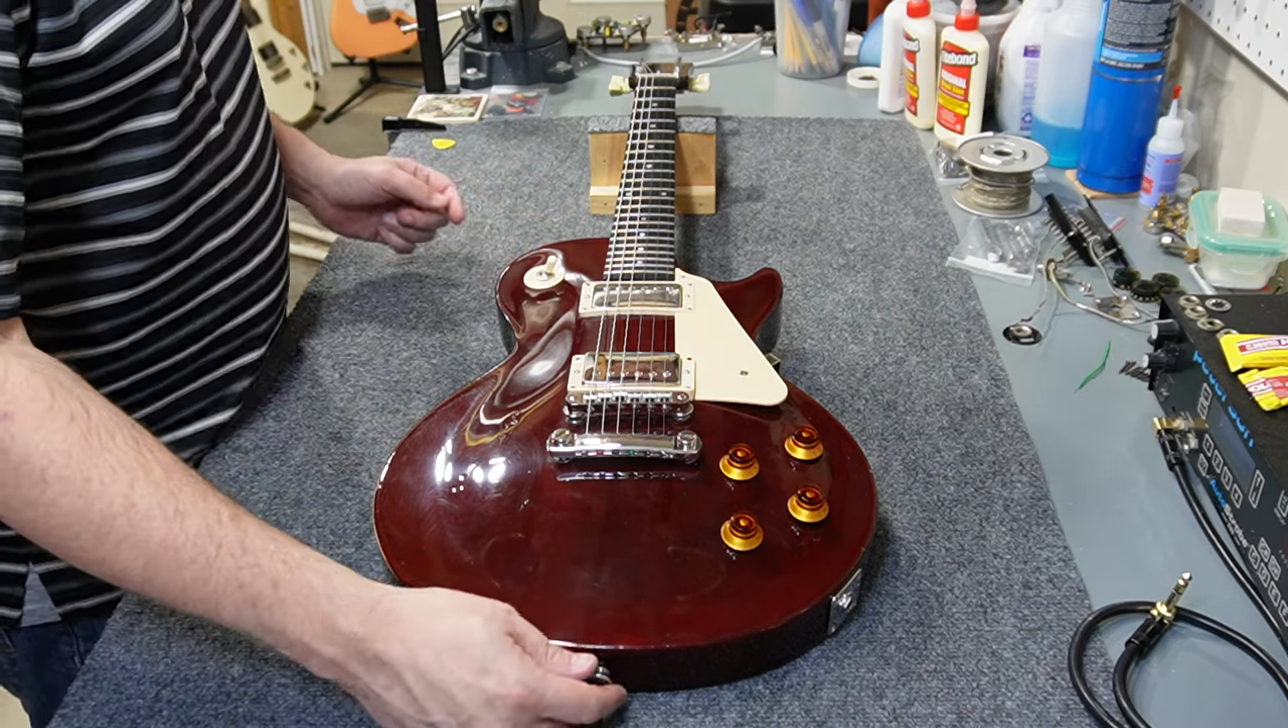I've got the knobs on i've got the pickguard on got the strings in place set the action.